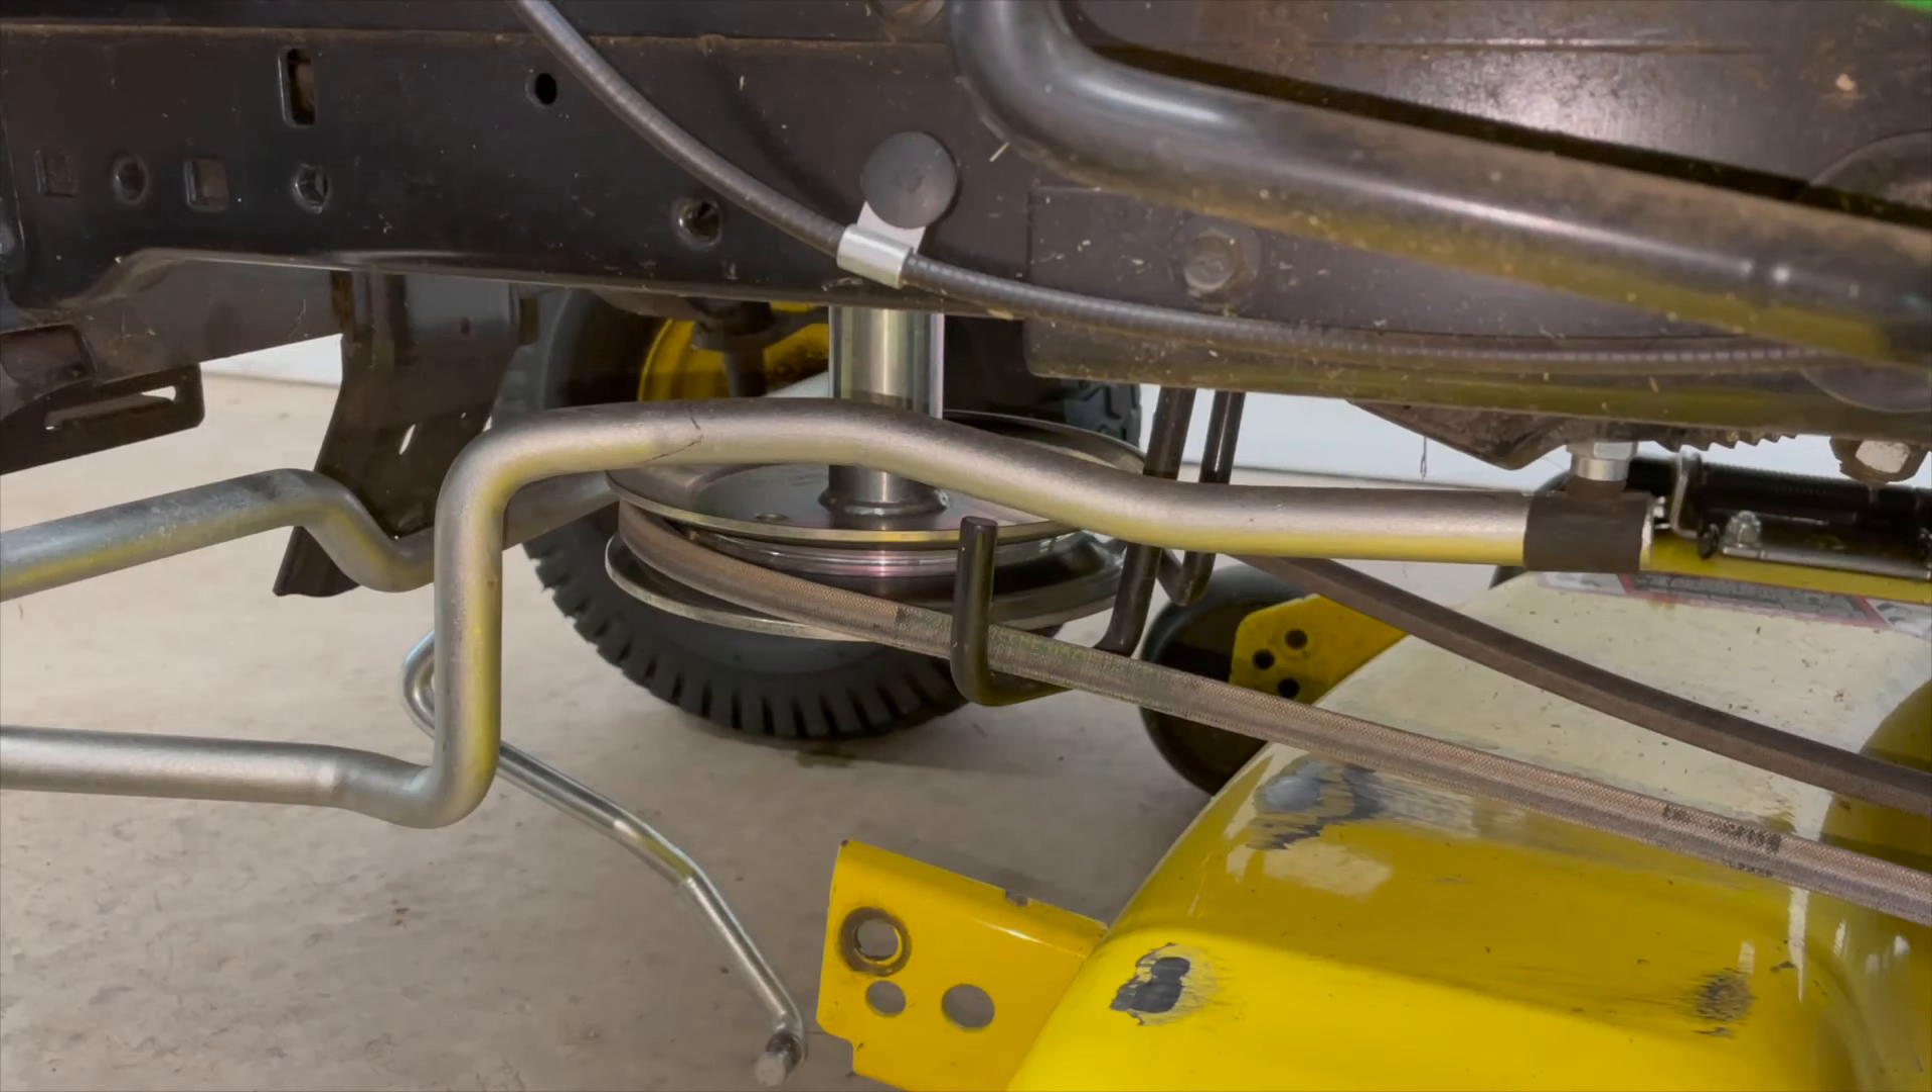All right now we're almost ready to pull our deck out we still have to take off our belt.